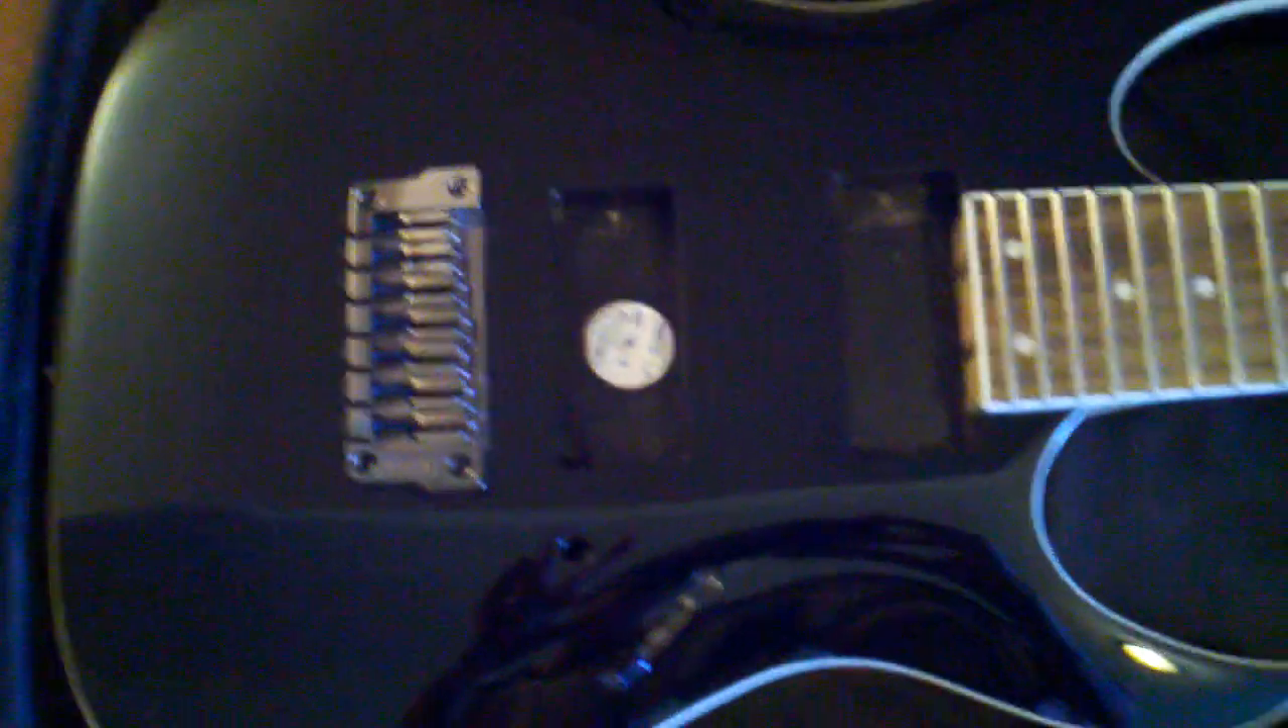I removed the original crappy pickups where the volume and tone is pulled out.